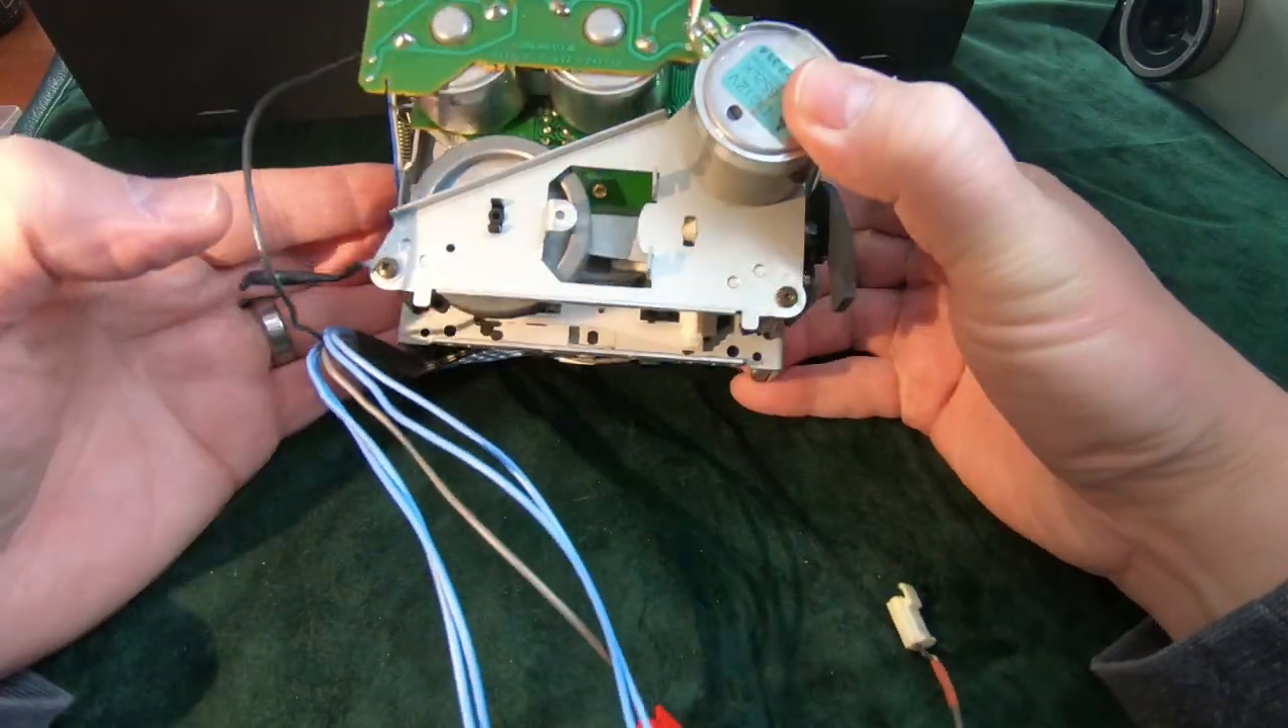So here's the mechanism out of the machine.